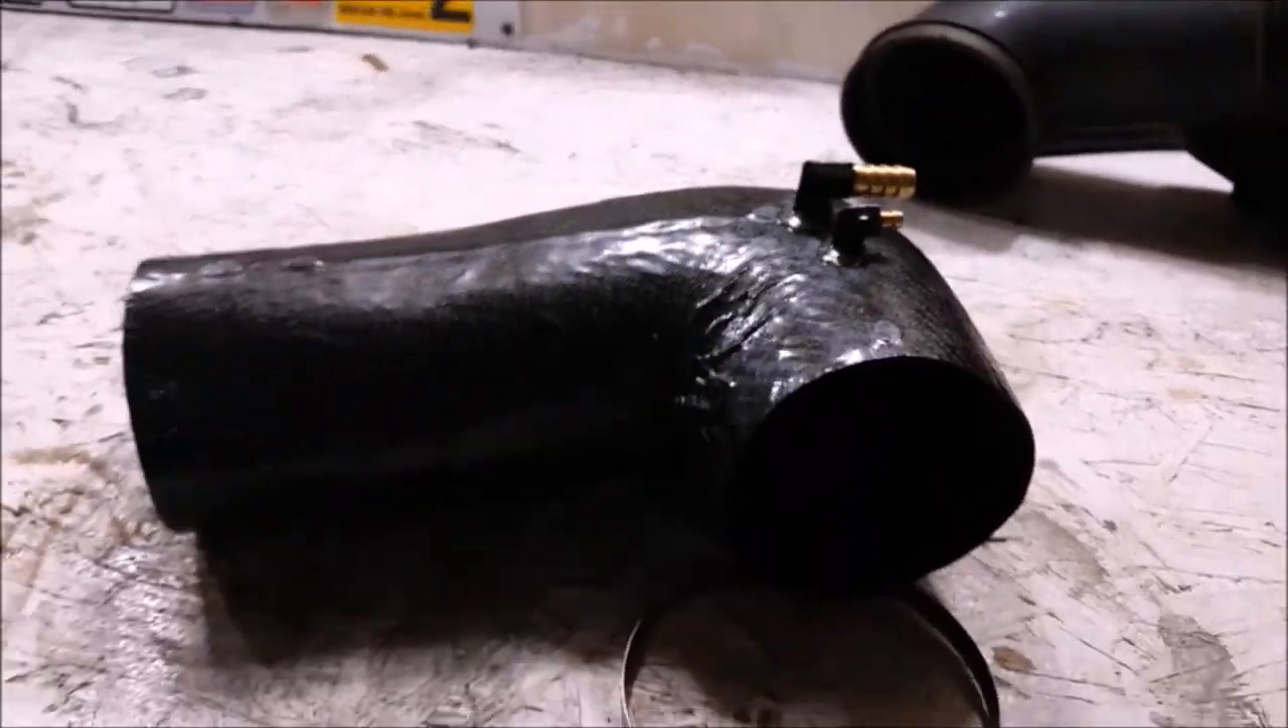And that is our finished product we've got both barbs epoxied in and I have them painted black.